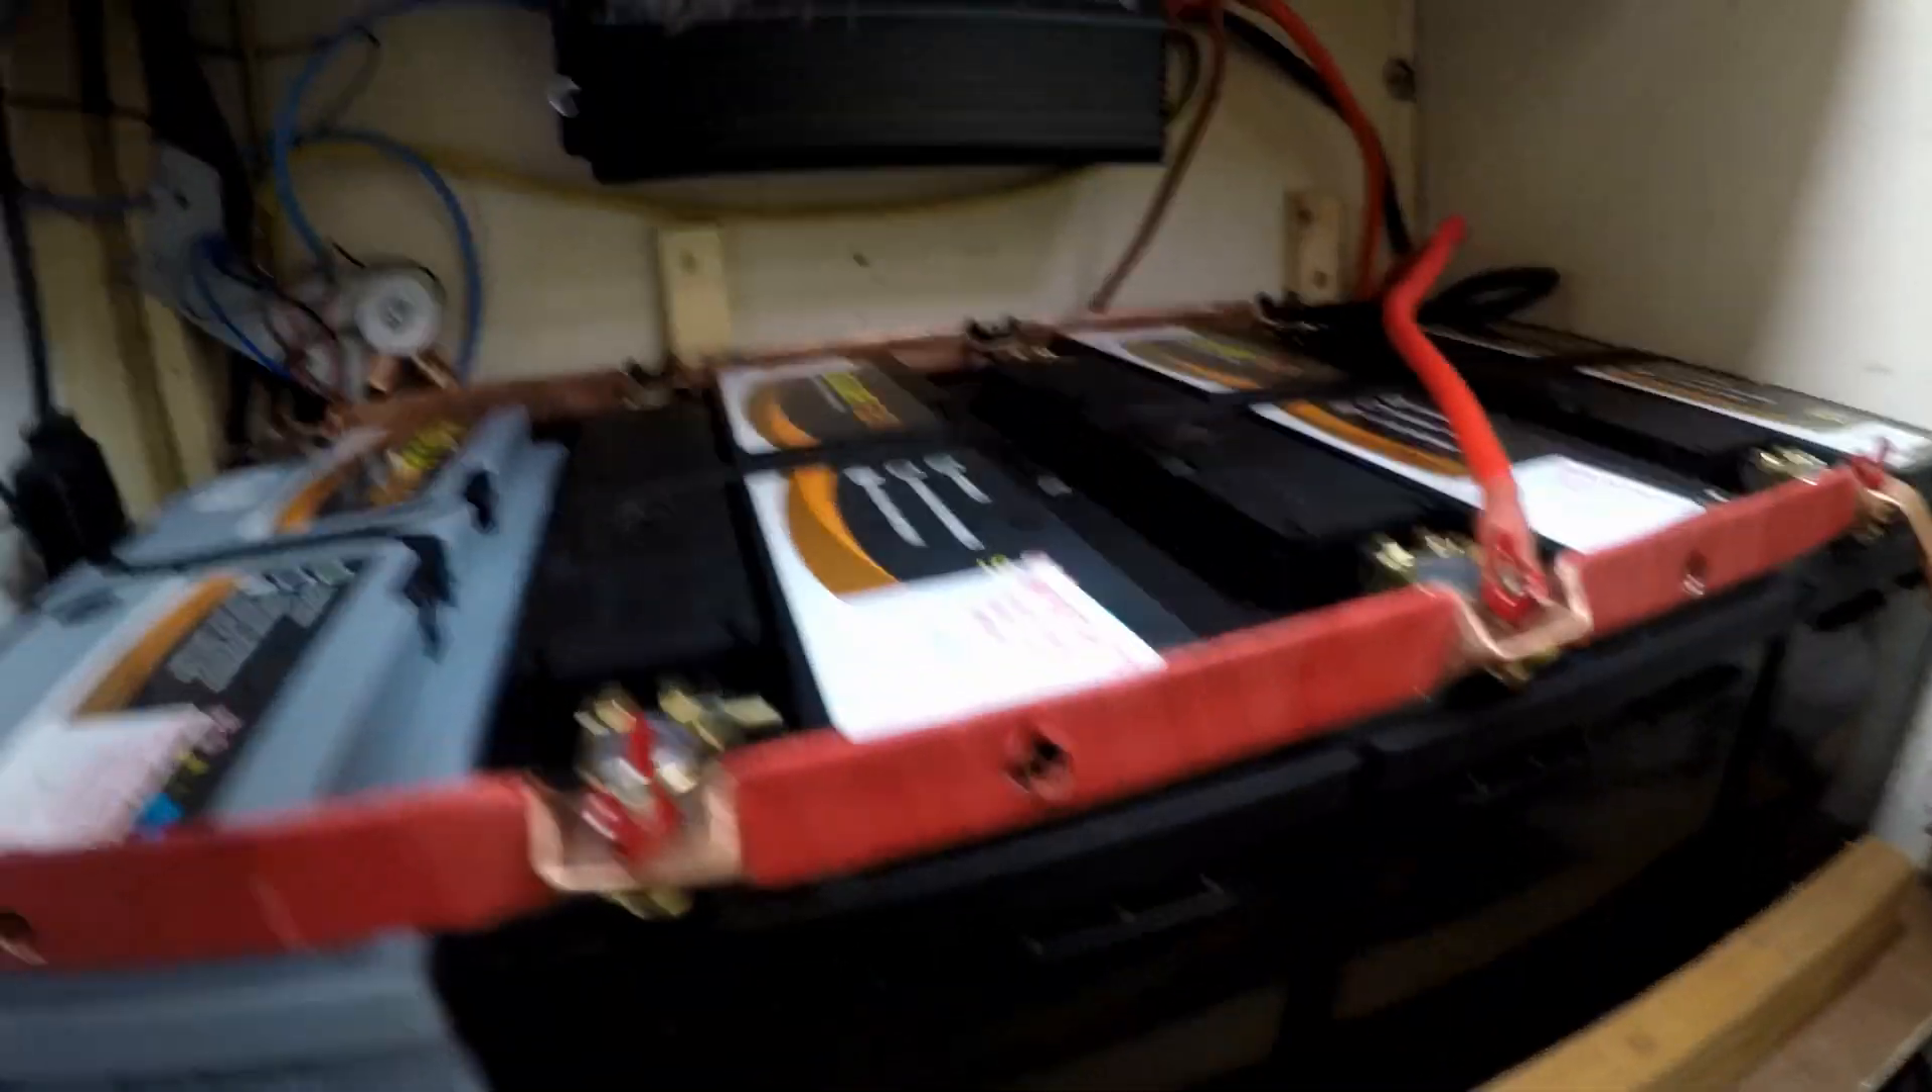I've got all the batteries in in here all my bars on all the wires made up.